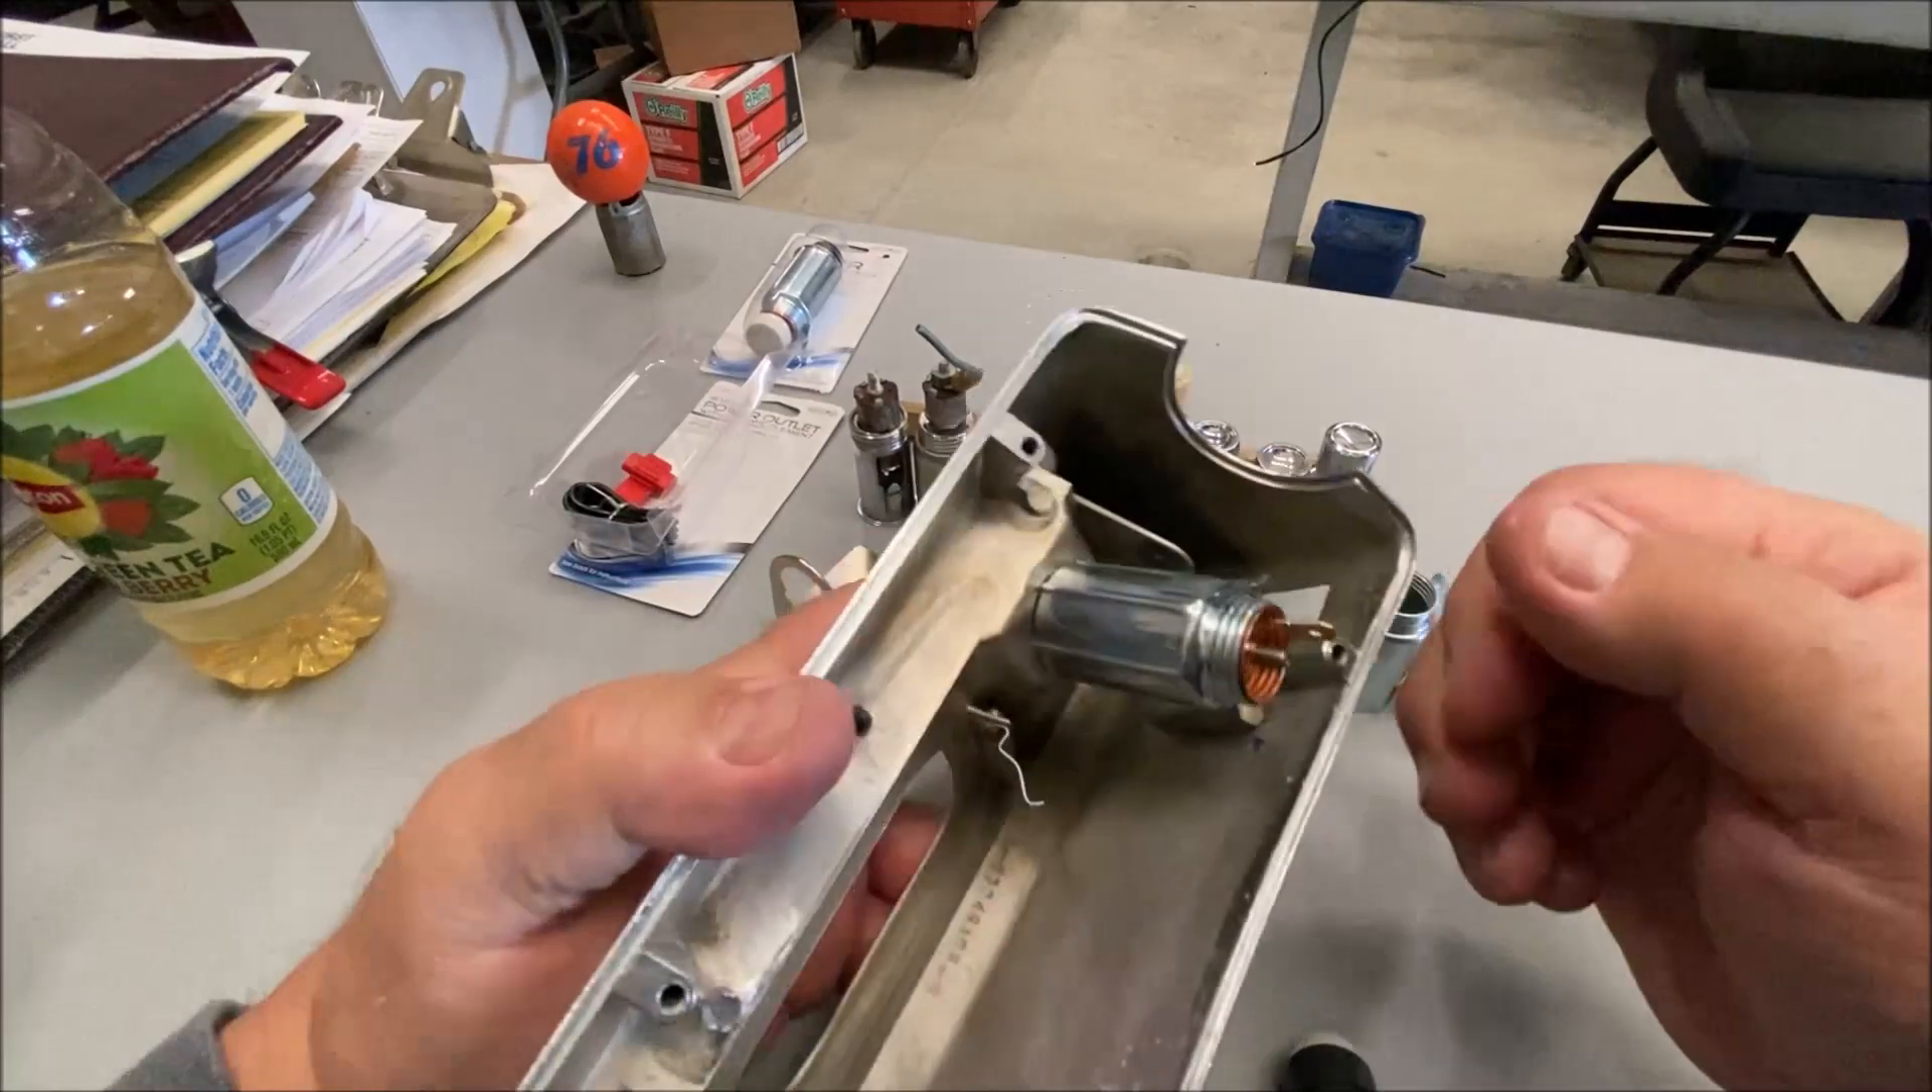I've got a cigarette lighter in there now.